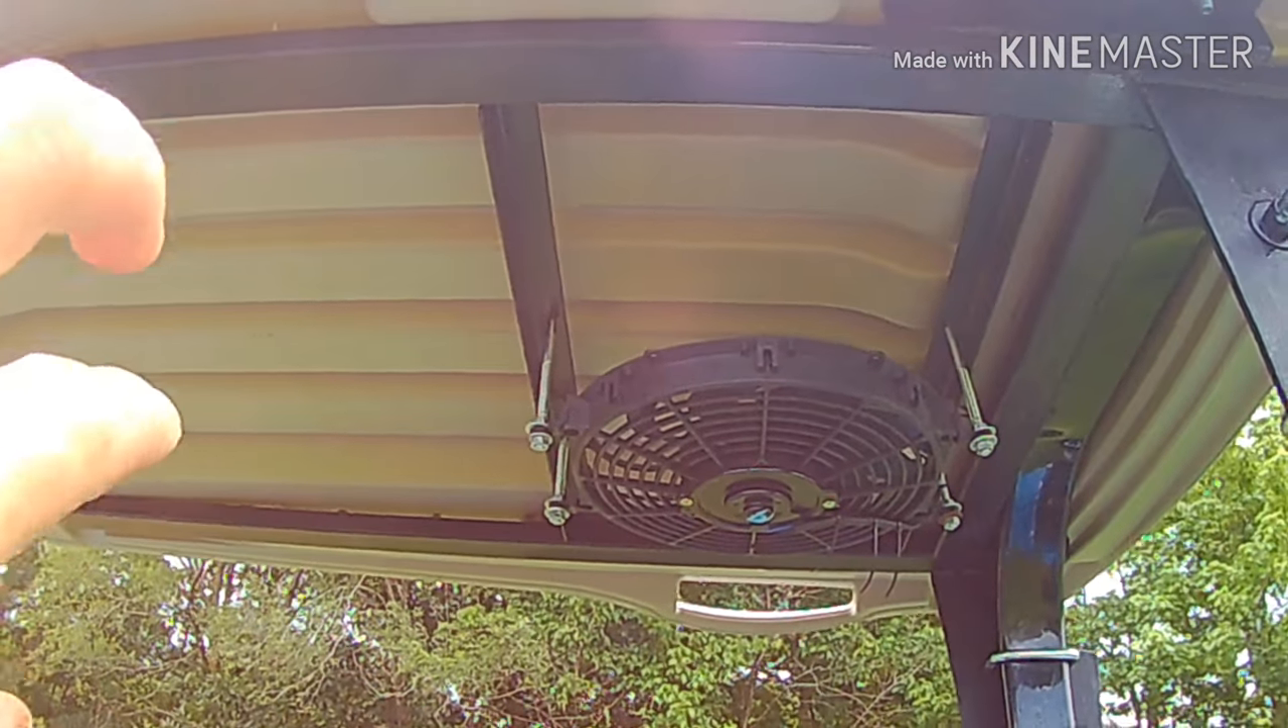And then we've got my fan dropped down with those small brackets there.